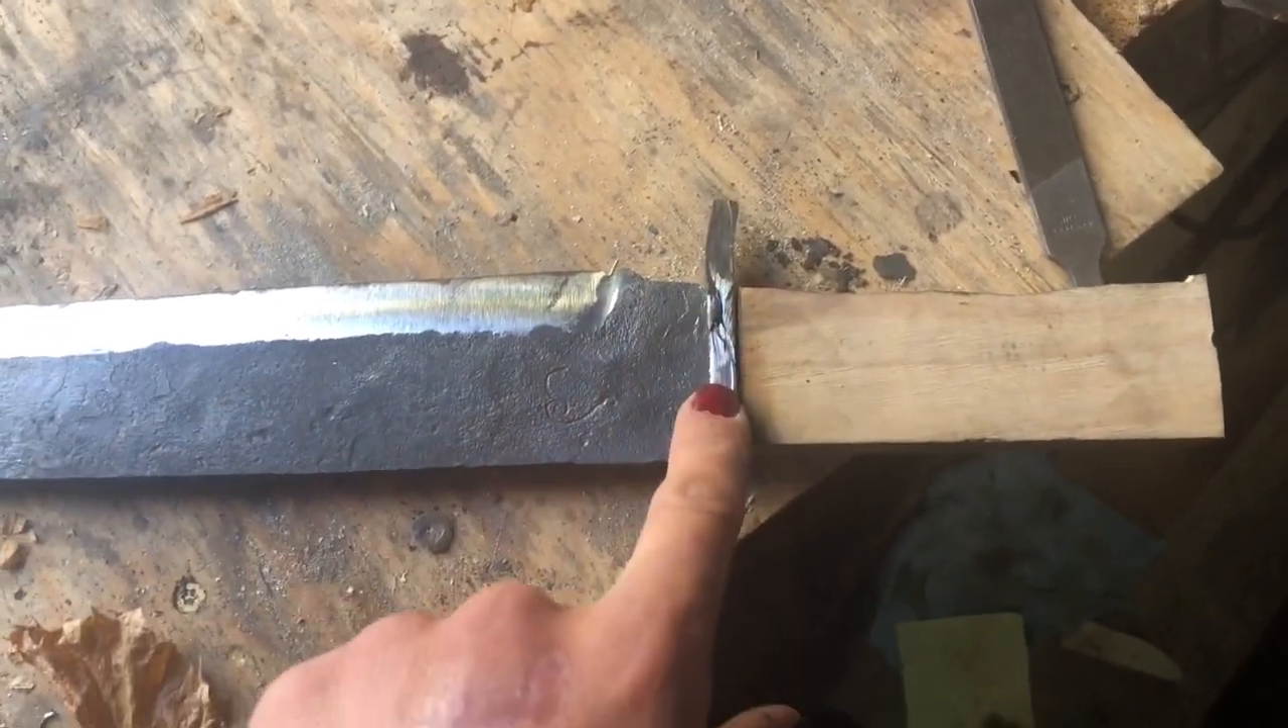Okay so I have the wood handle and the guard fitted the way I want them.